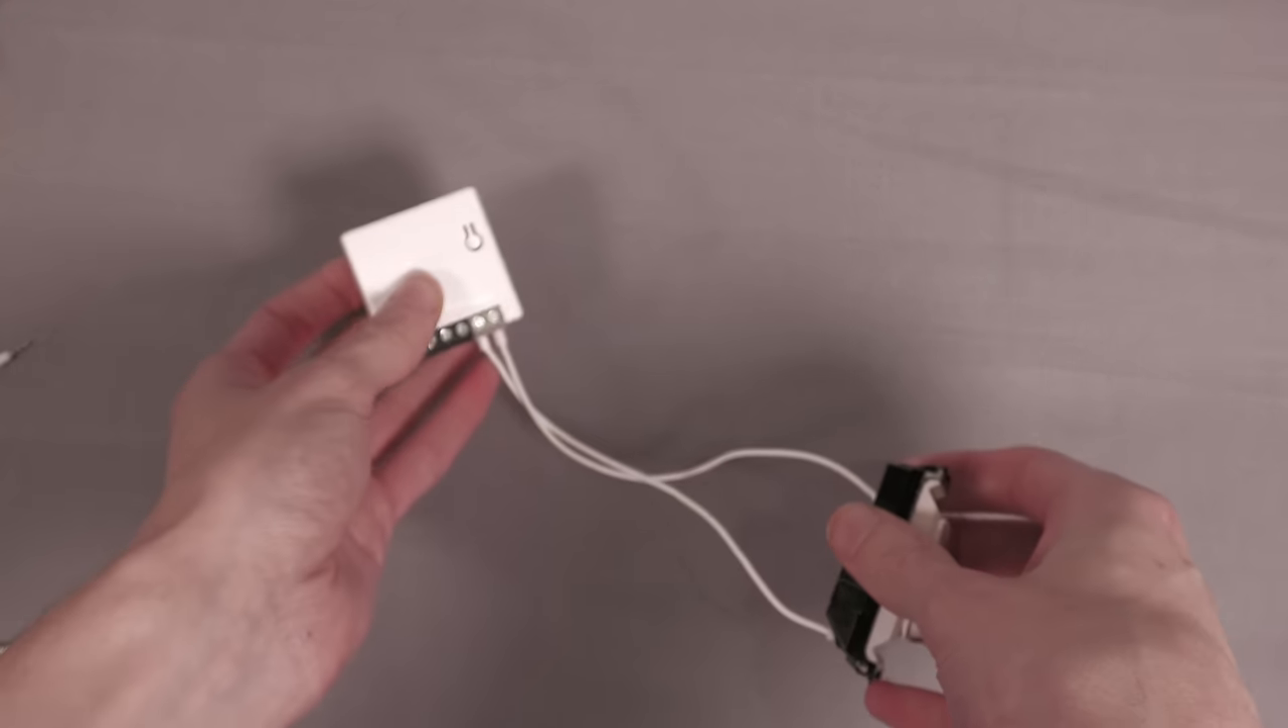All I've done is I've wired up the switch to the sonoff.